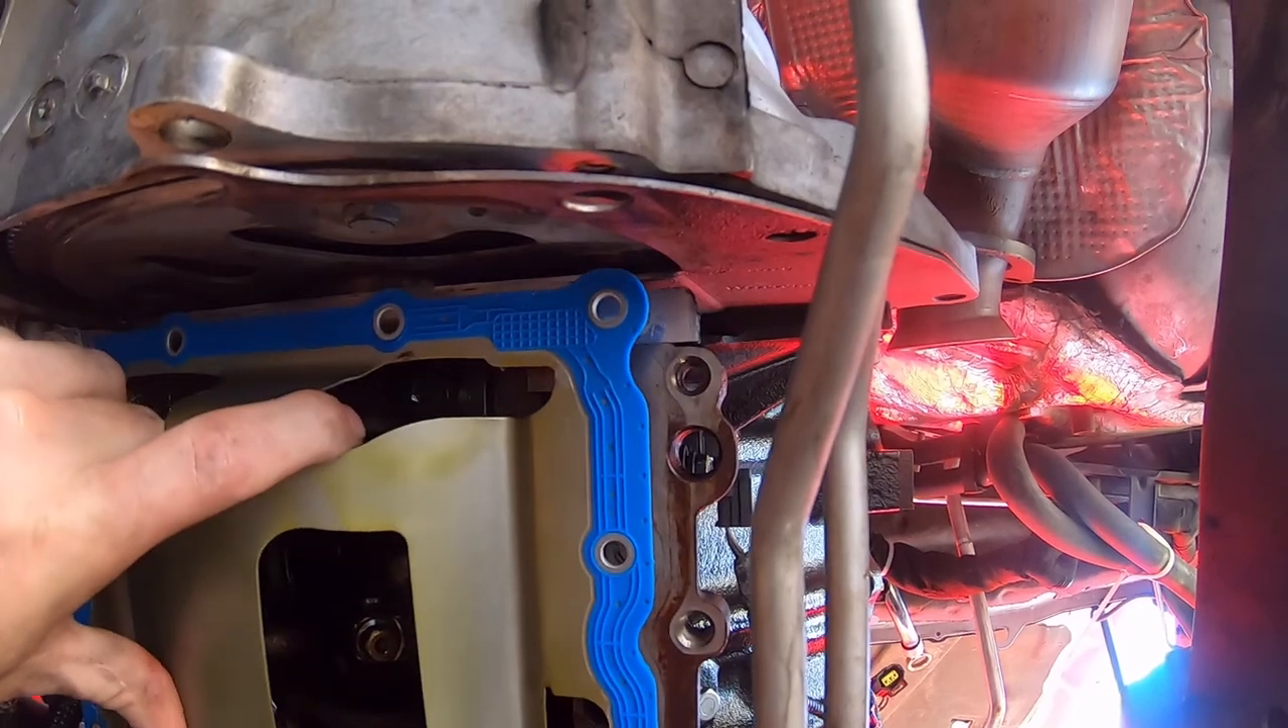We still got to get the pan lined up and get the pan bolted on here.